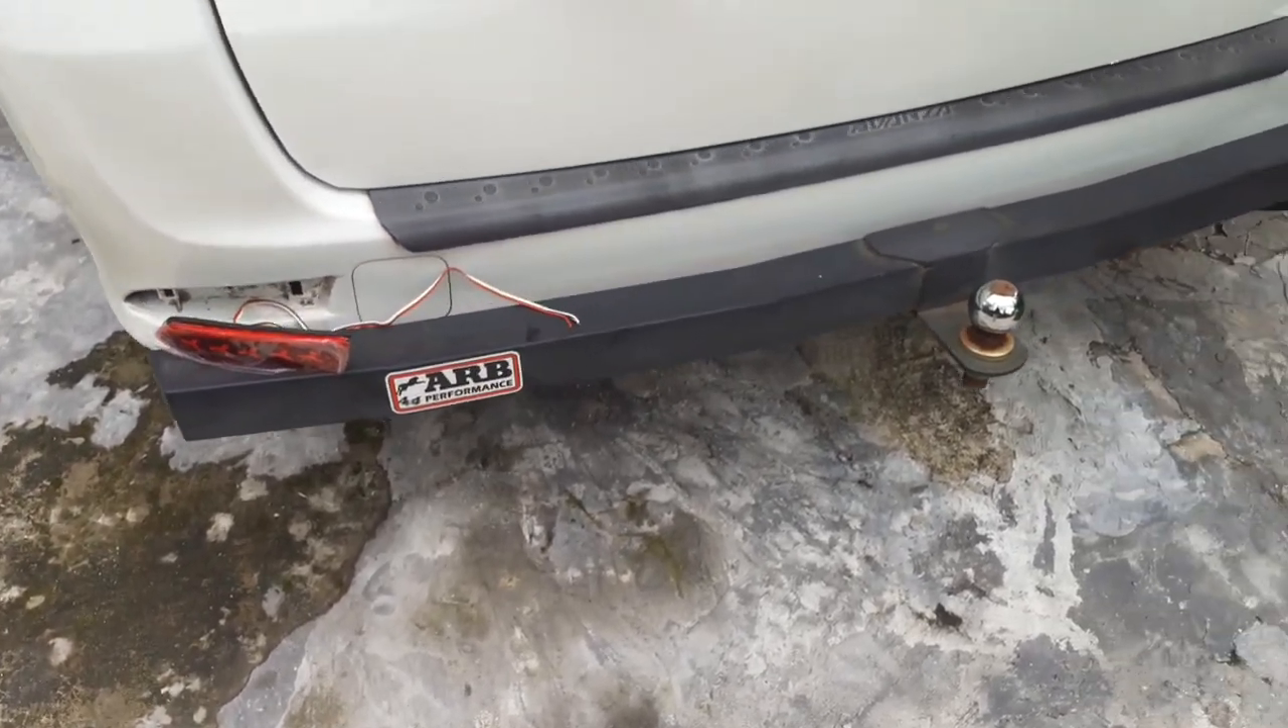Reflektor mata kucing yang lama itu yang bawaan sudah saya buka, tinggal pasang.